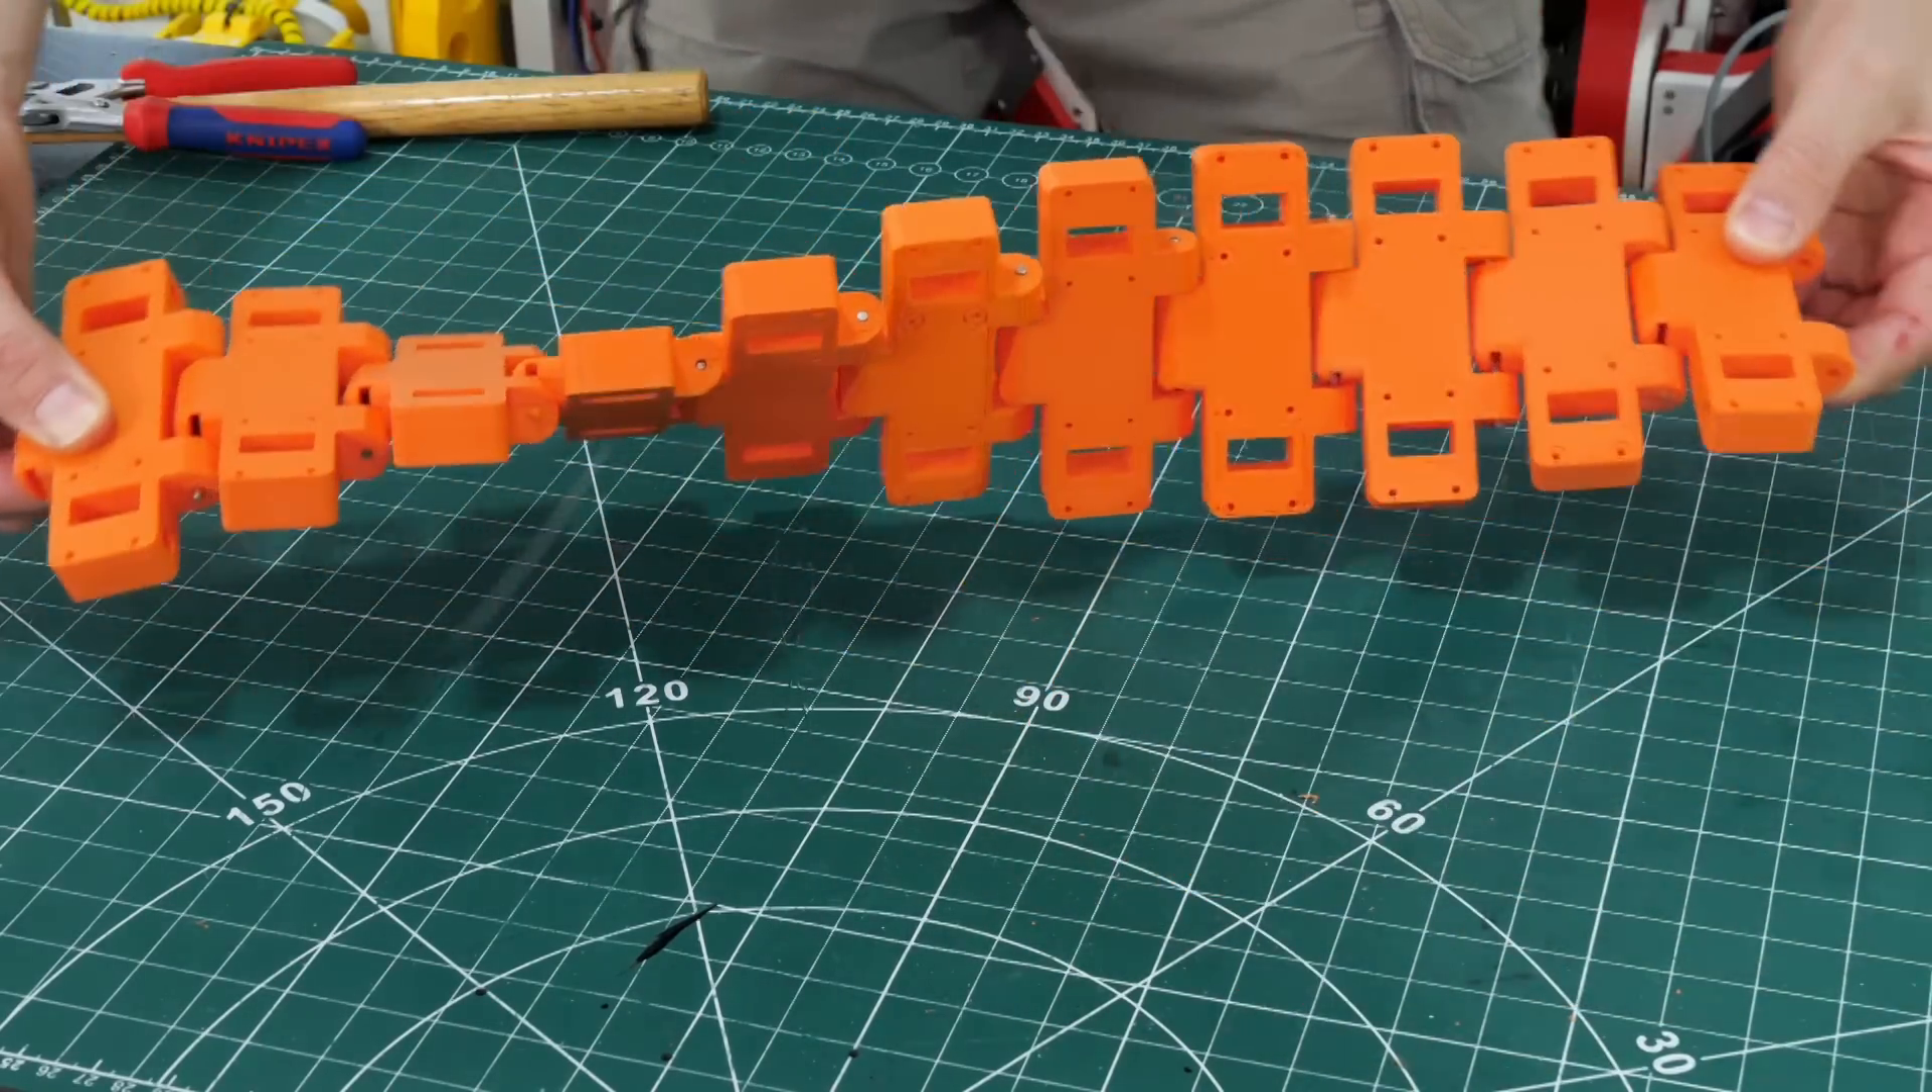So there's 11 links together which pretty much gives us 180 degrees quite comfortably.